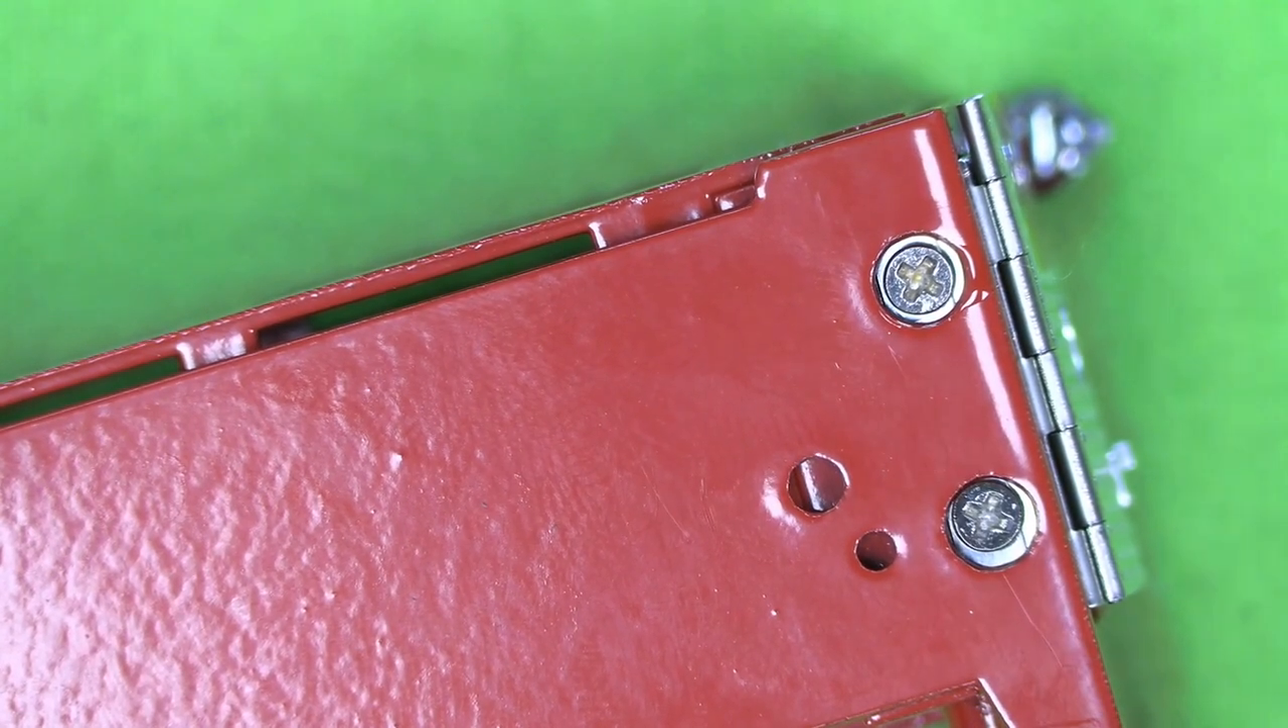The two screws are in.